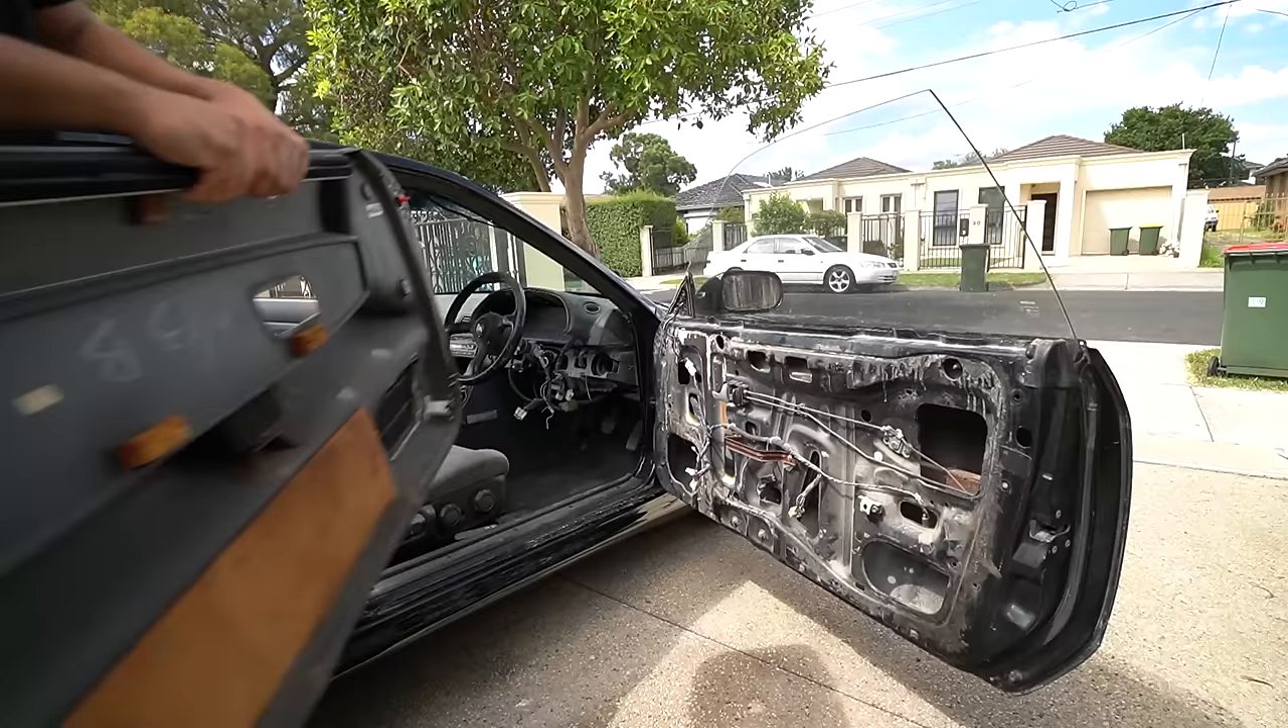Unfortunately we don't have speakers and we don't have the plastic sheet that goes on before the door card.